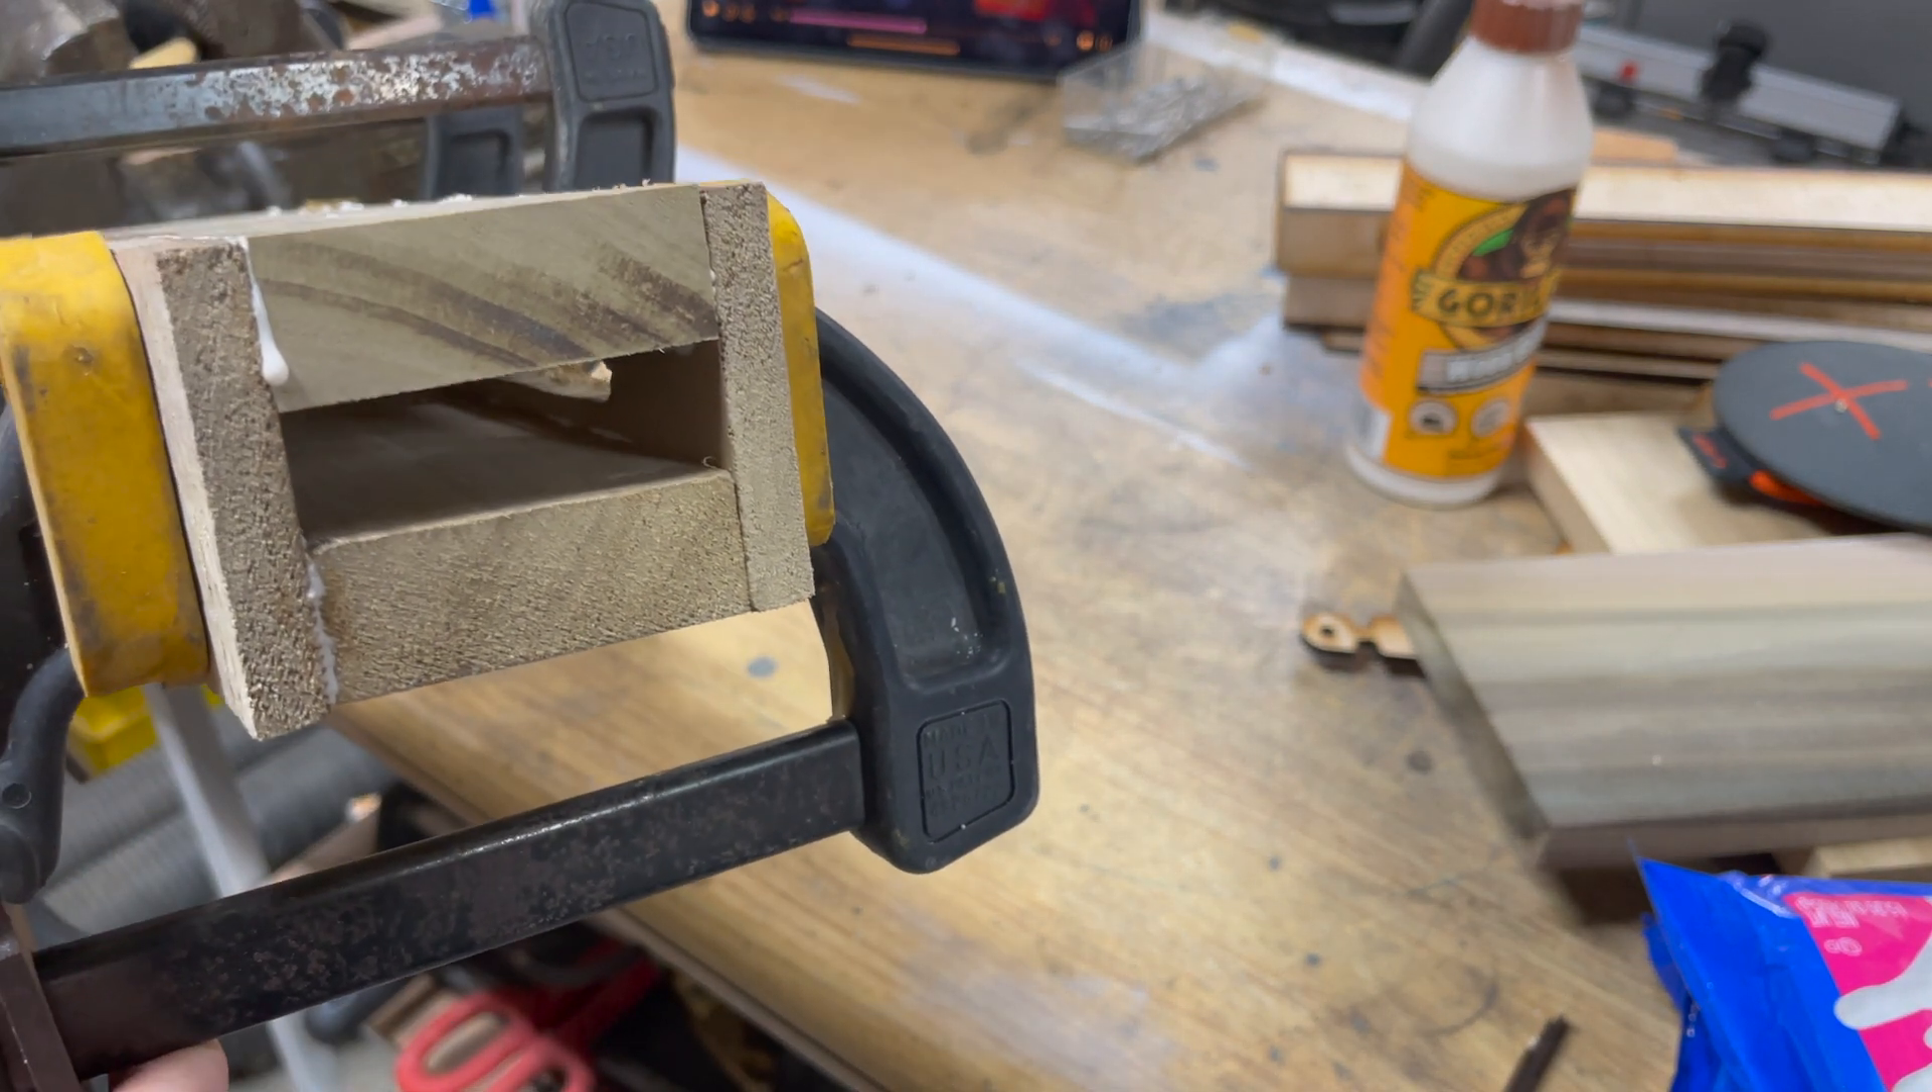I know crossbows don't usually have barrels, but this one does. I have now assembled the barrel with a slot.